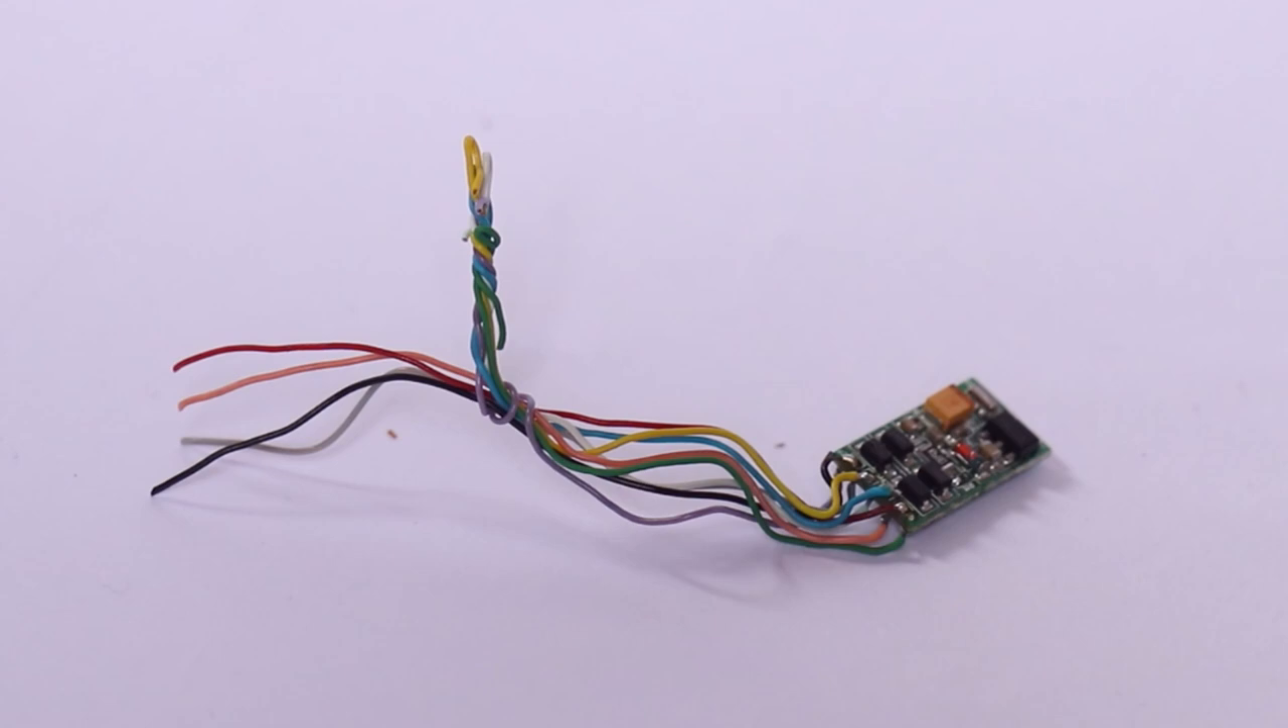I've singled out the black, the red, the grey and the beige pinky colour wire and I've twisted the other wires together just so they don't interfere with anything else.